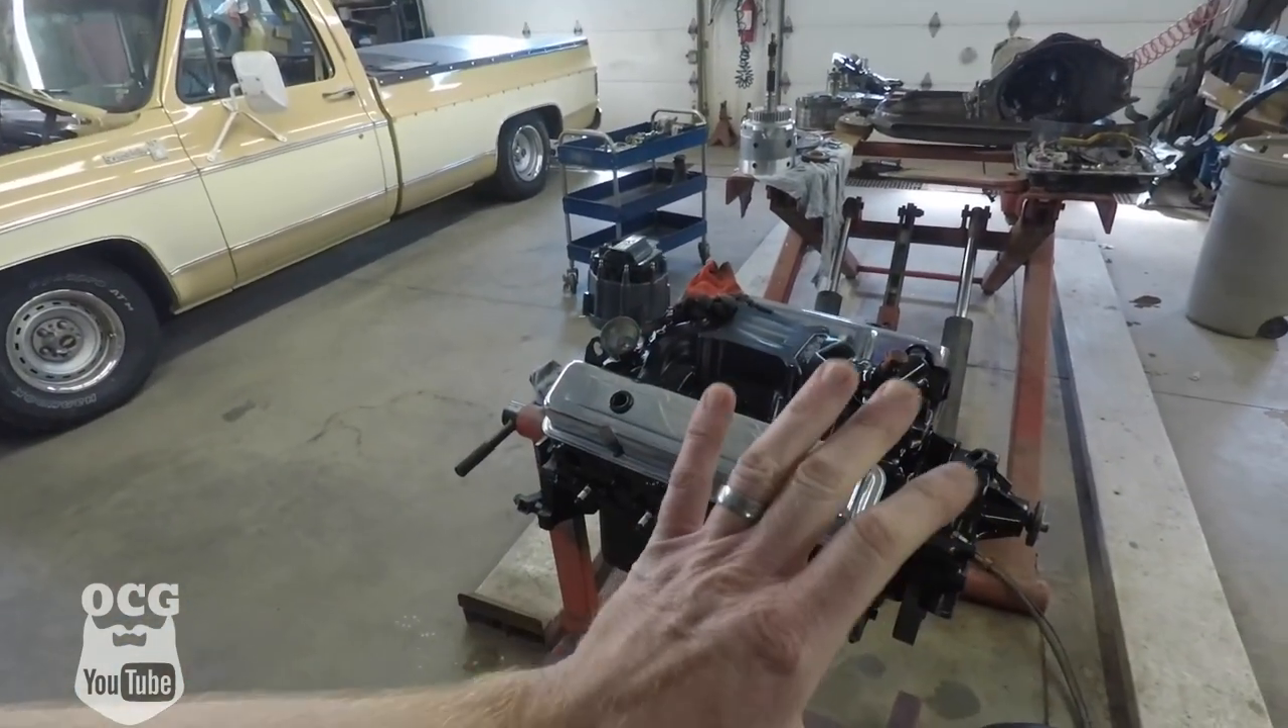So as you guys can see right now we do have the engine just about ready to put in.